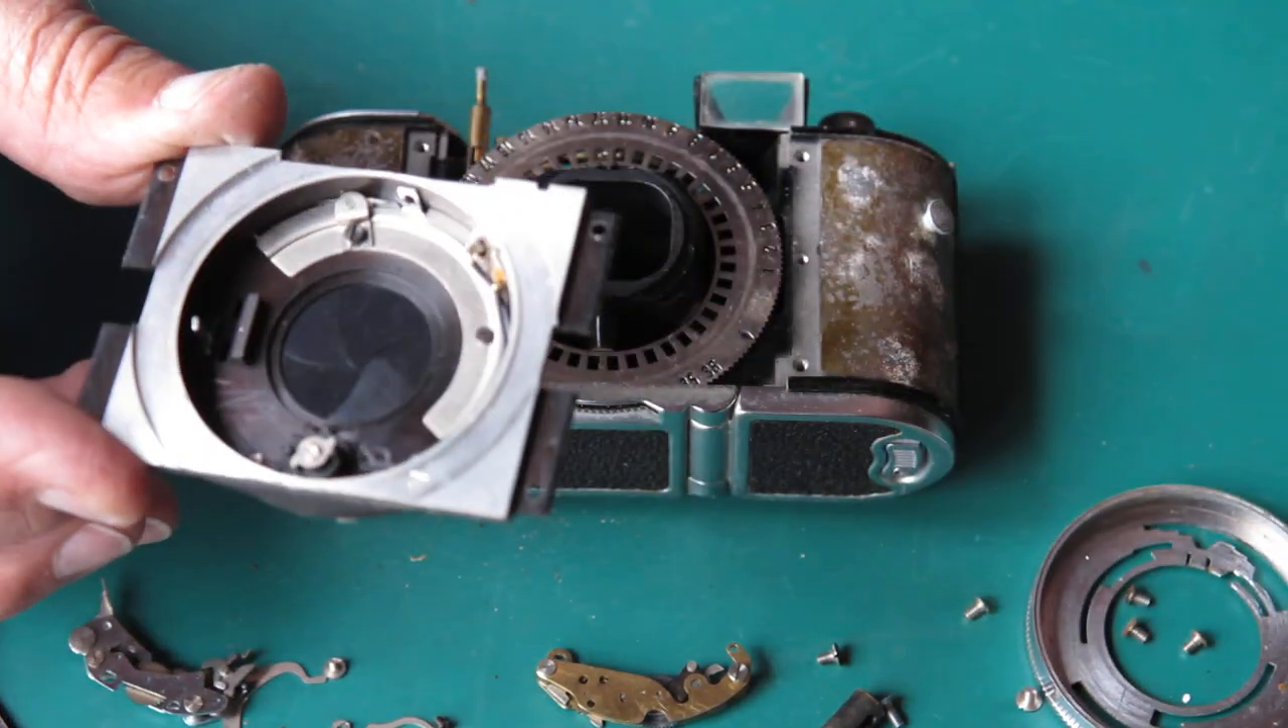There we go, there's our shutter, free from the camera body.